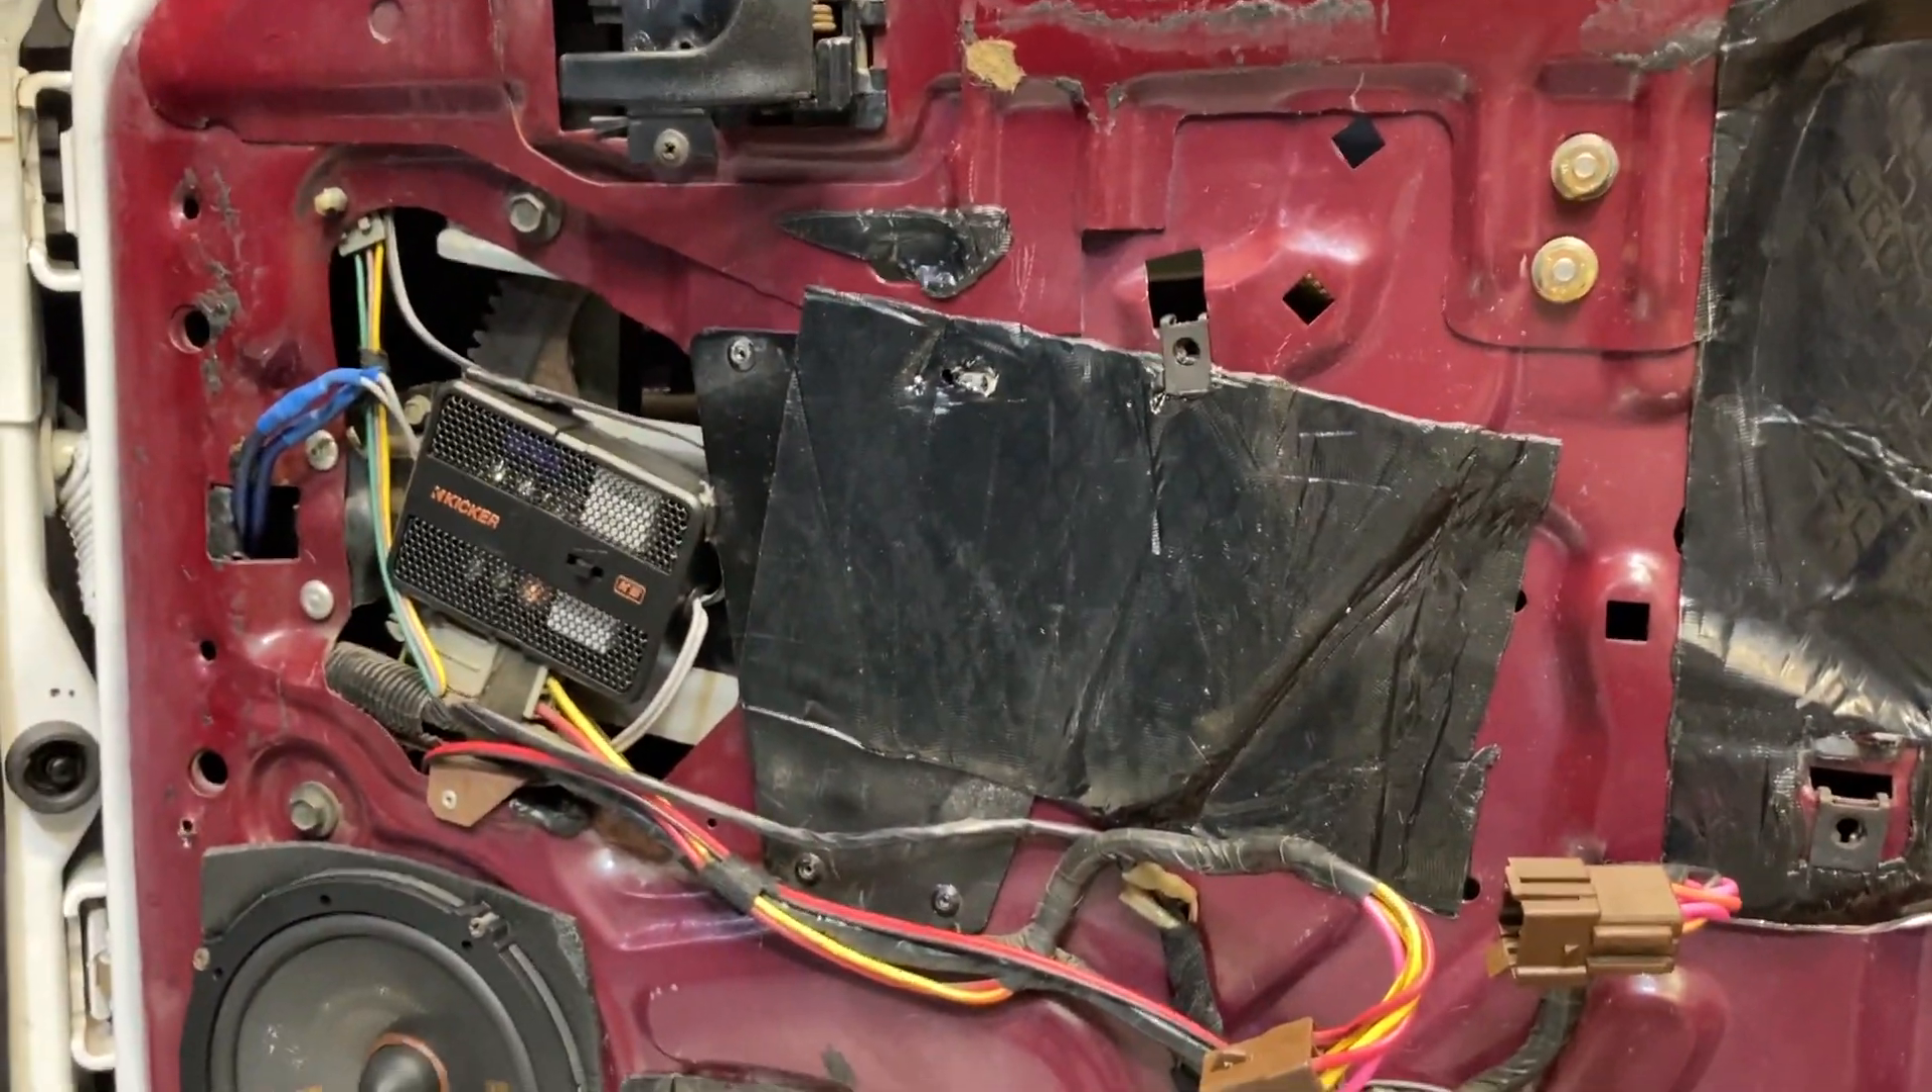Here is the door you can see I got some sound deadener pieces in there that was left over from a project in the trunk and I just took some leftover pieces covered in a lot of the holes.